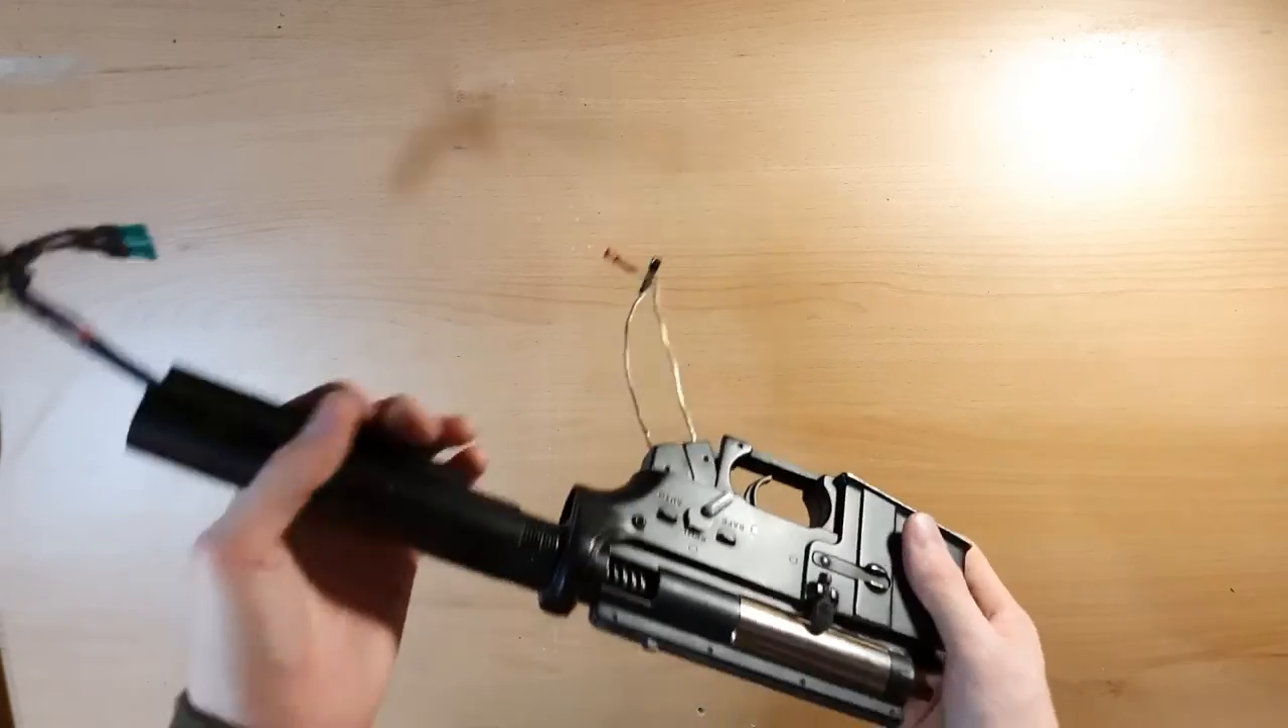Okay i have the buffer tube installed.